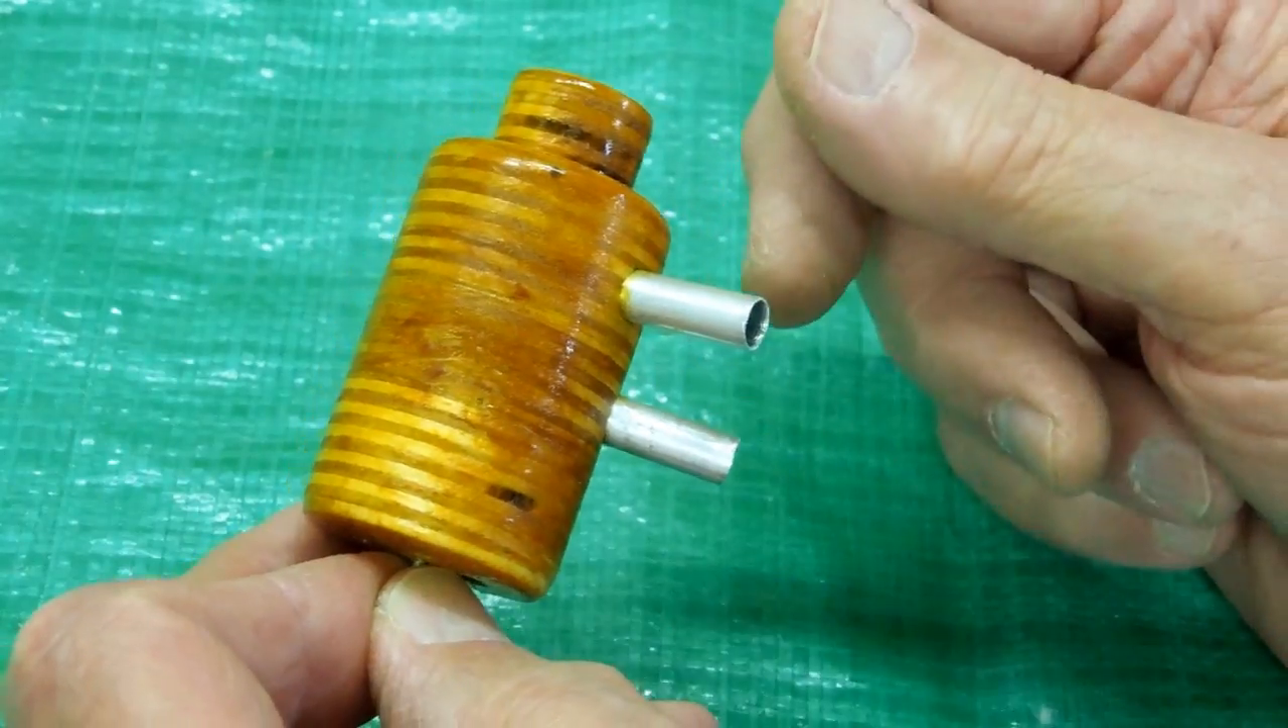I installed quarter inch tubing on the input and the output side of the valve.